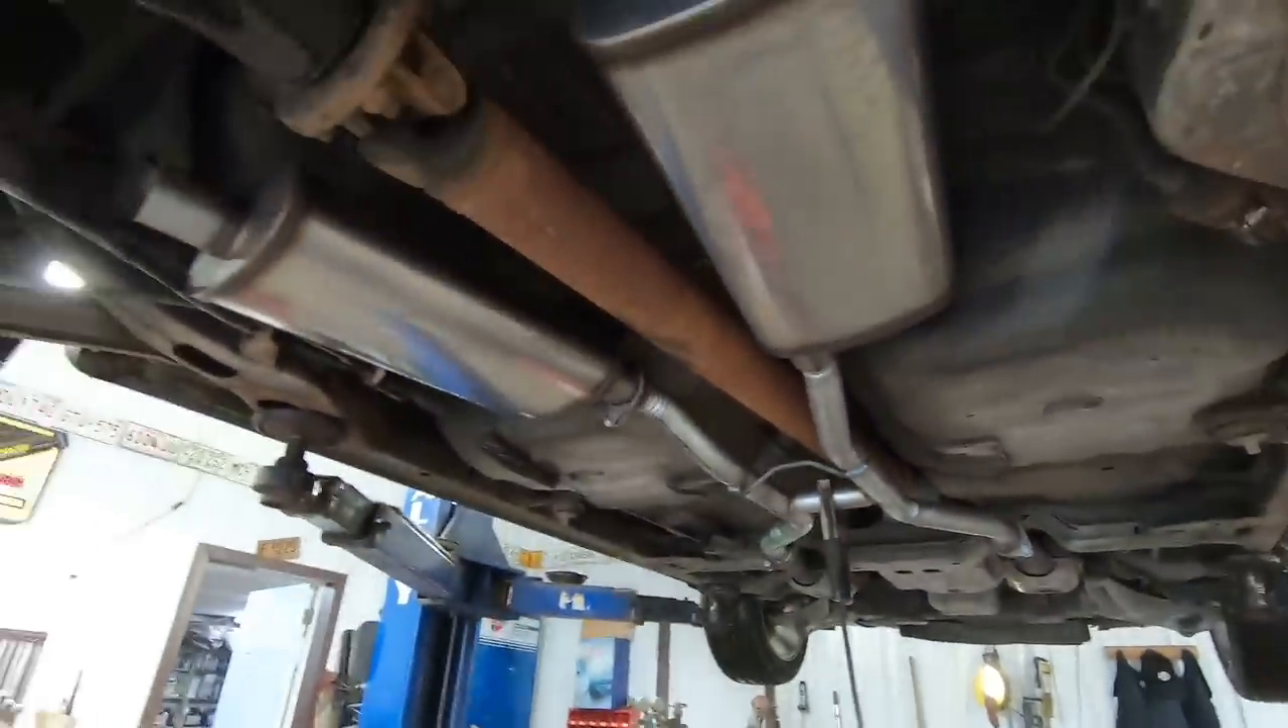We got a couple of mufflers almost hung.